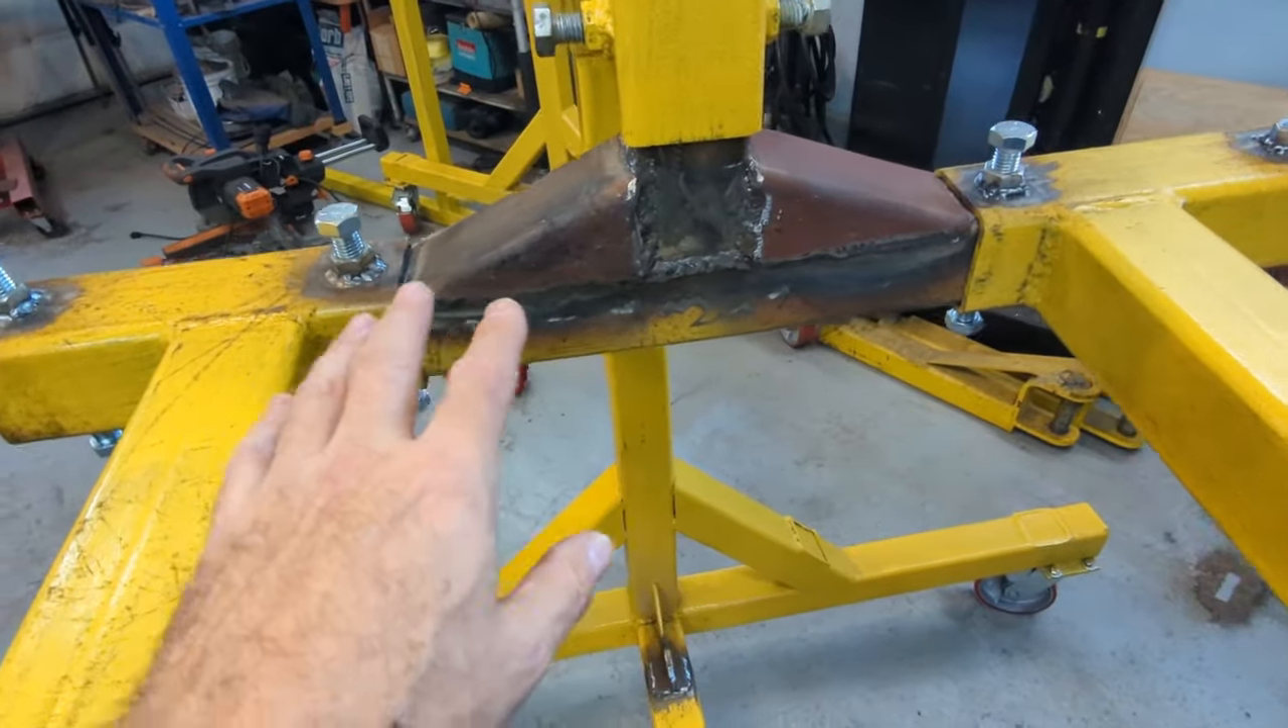Put the gussets on the hanger frame. A little different than the gussets that were in the plan.